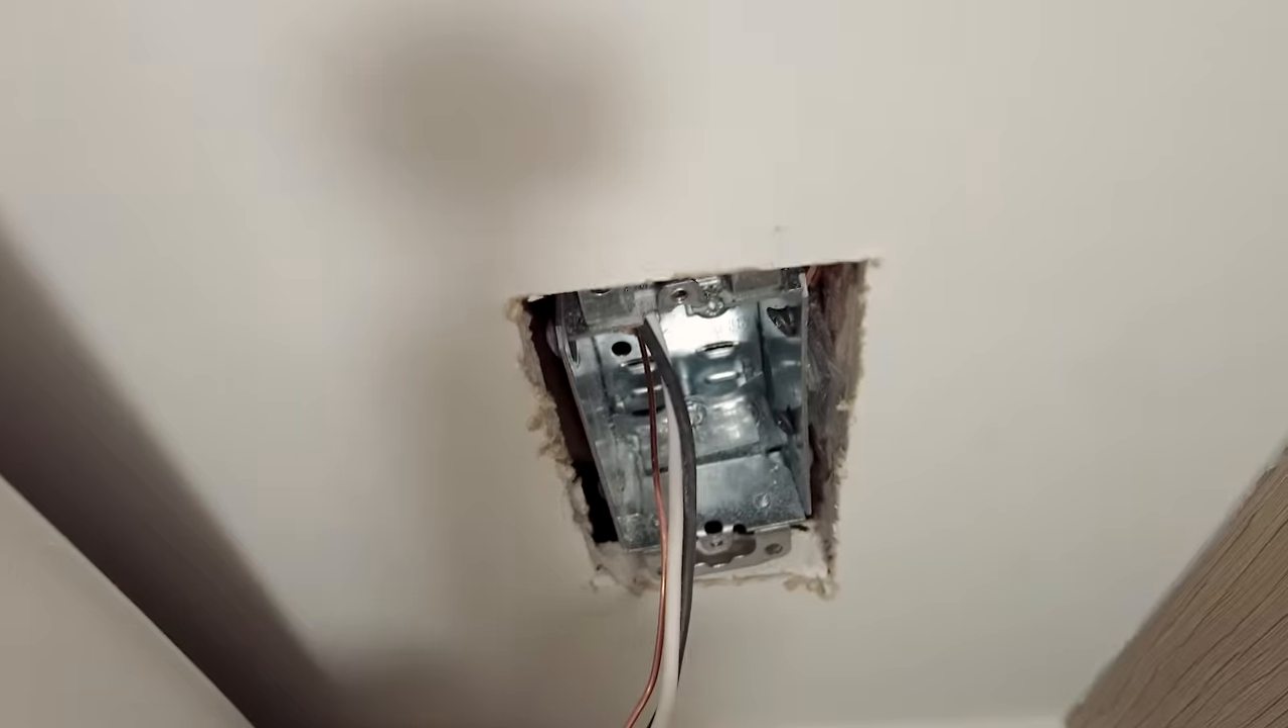Yeah, I bought the wrong box for the job And I cut this hole too wide open.